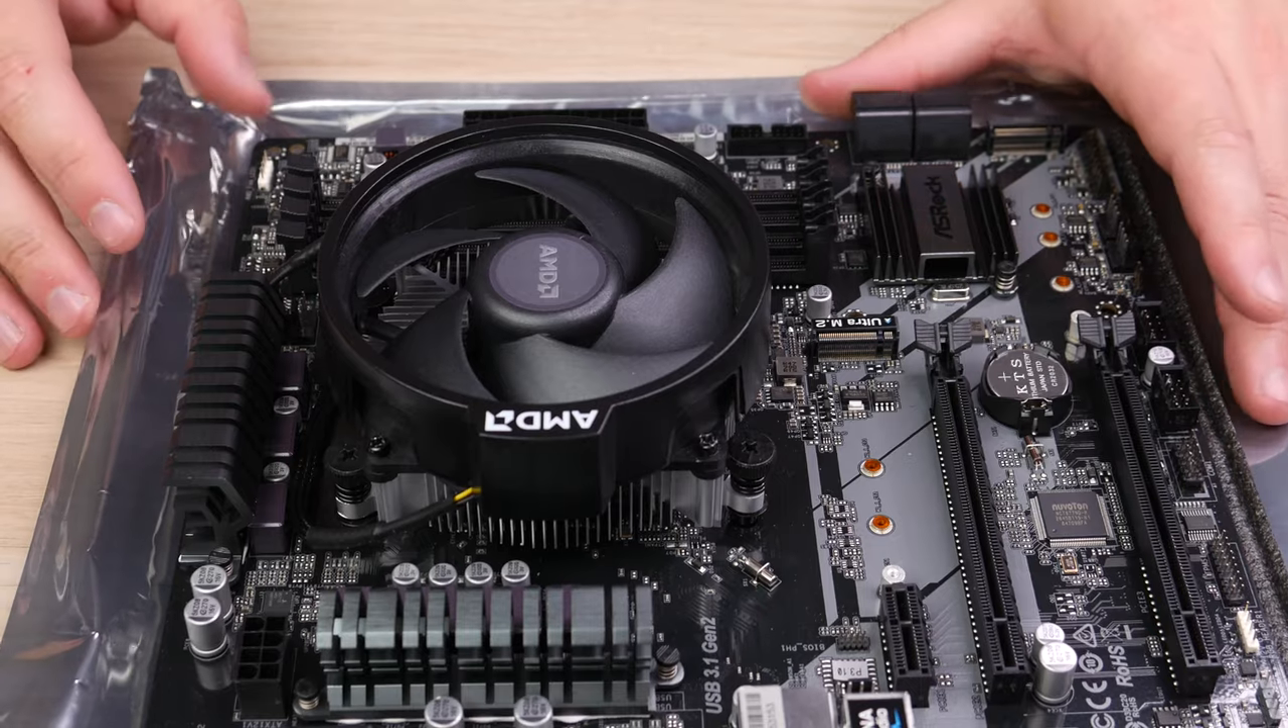And with that you have successfully installed your CPU cooler.